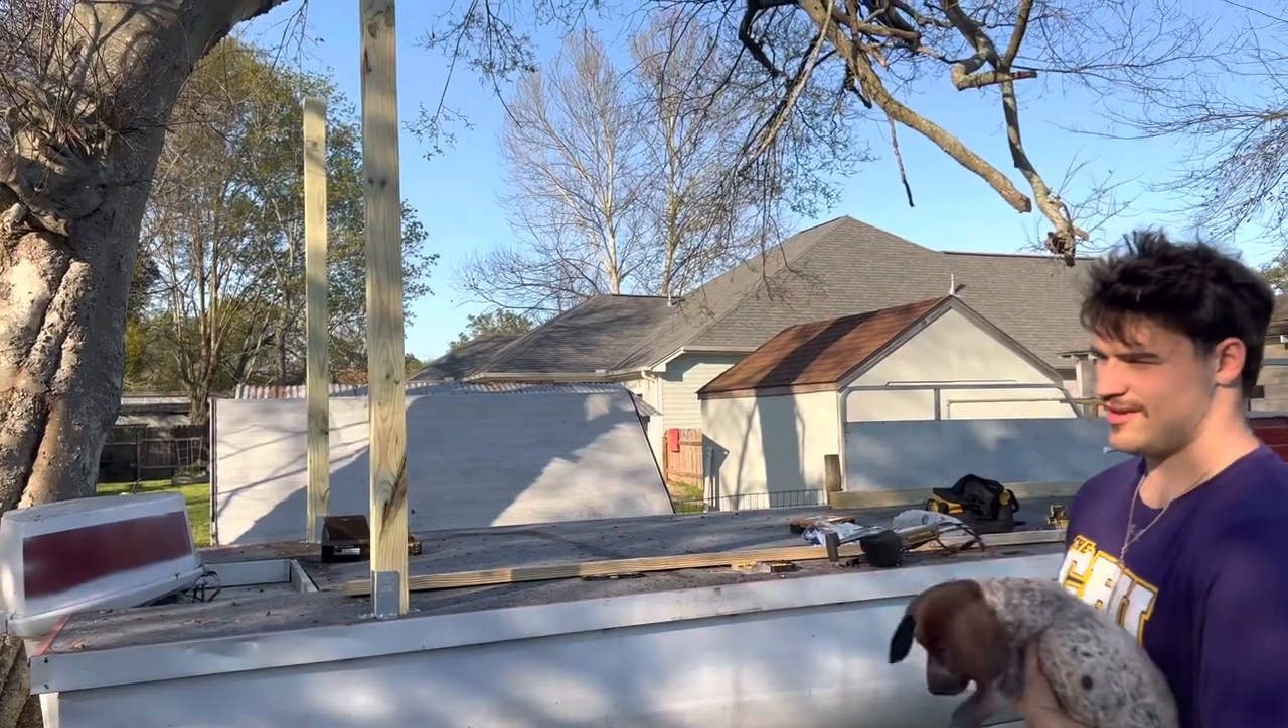So far we got two pillars up.